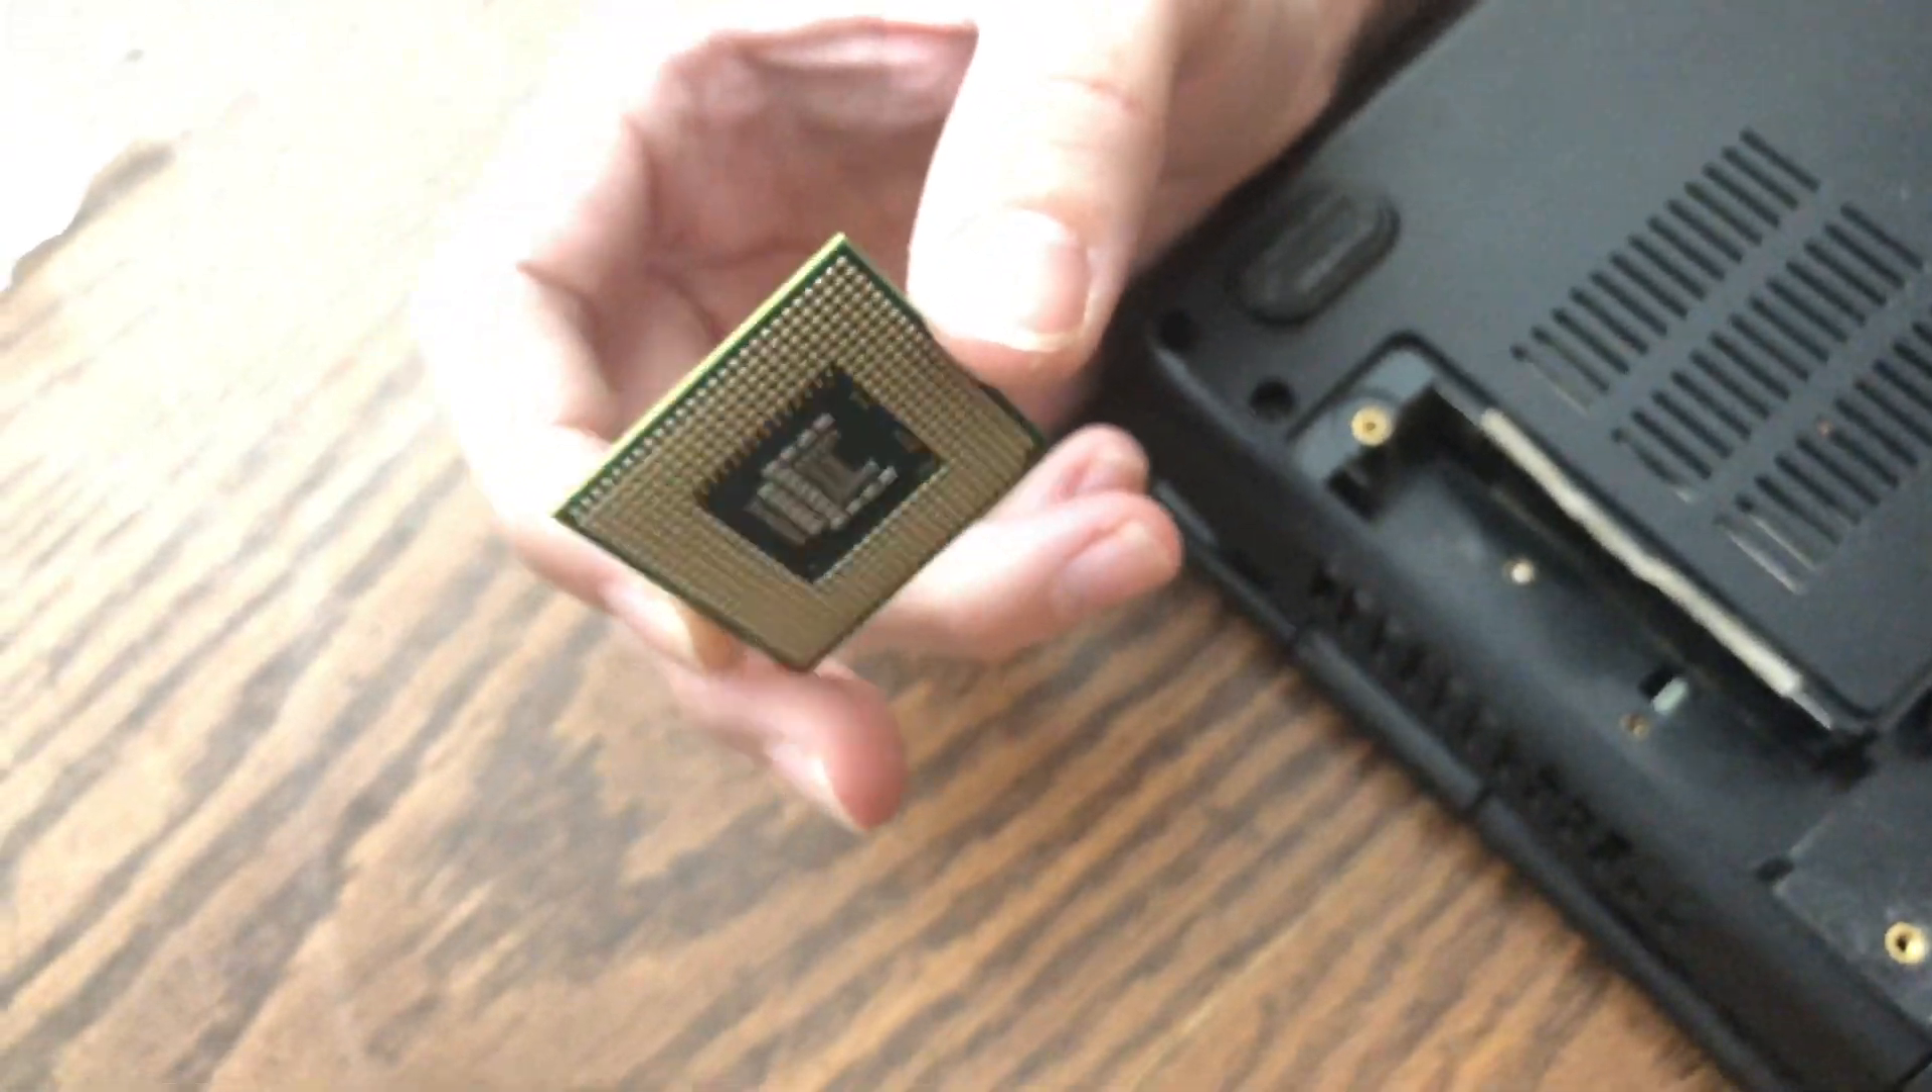So, here you can see beautiful CPU that was pulled out.